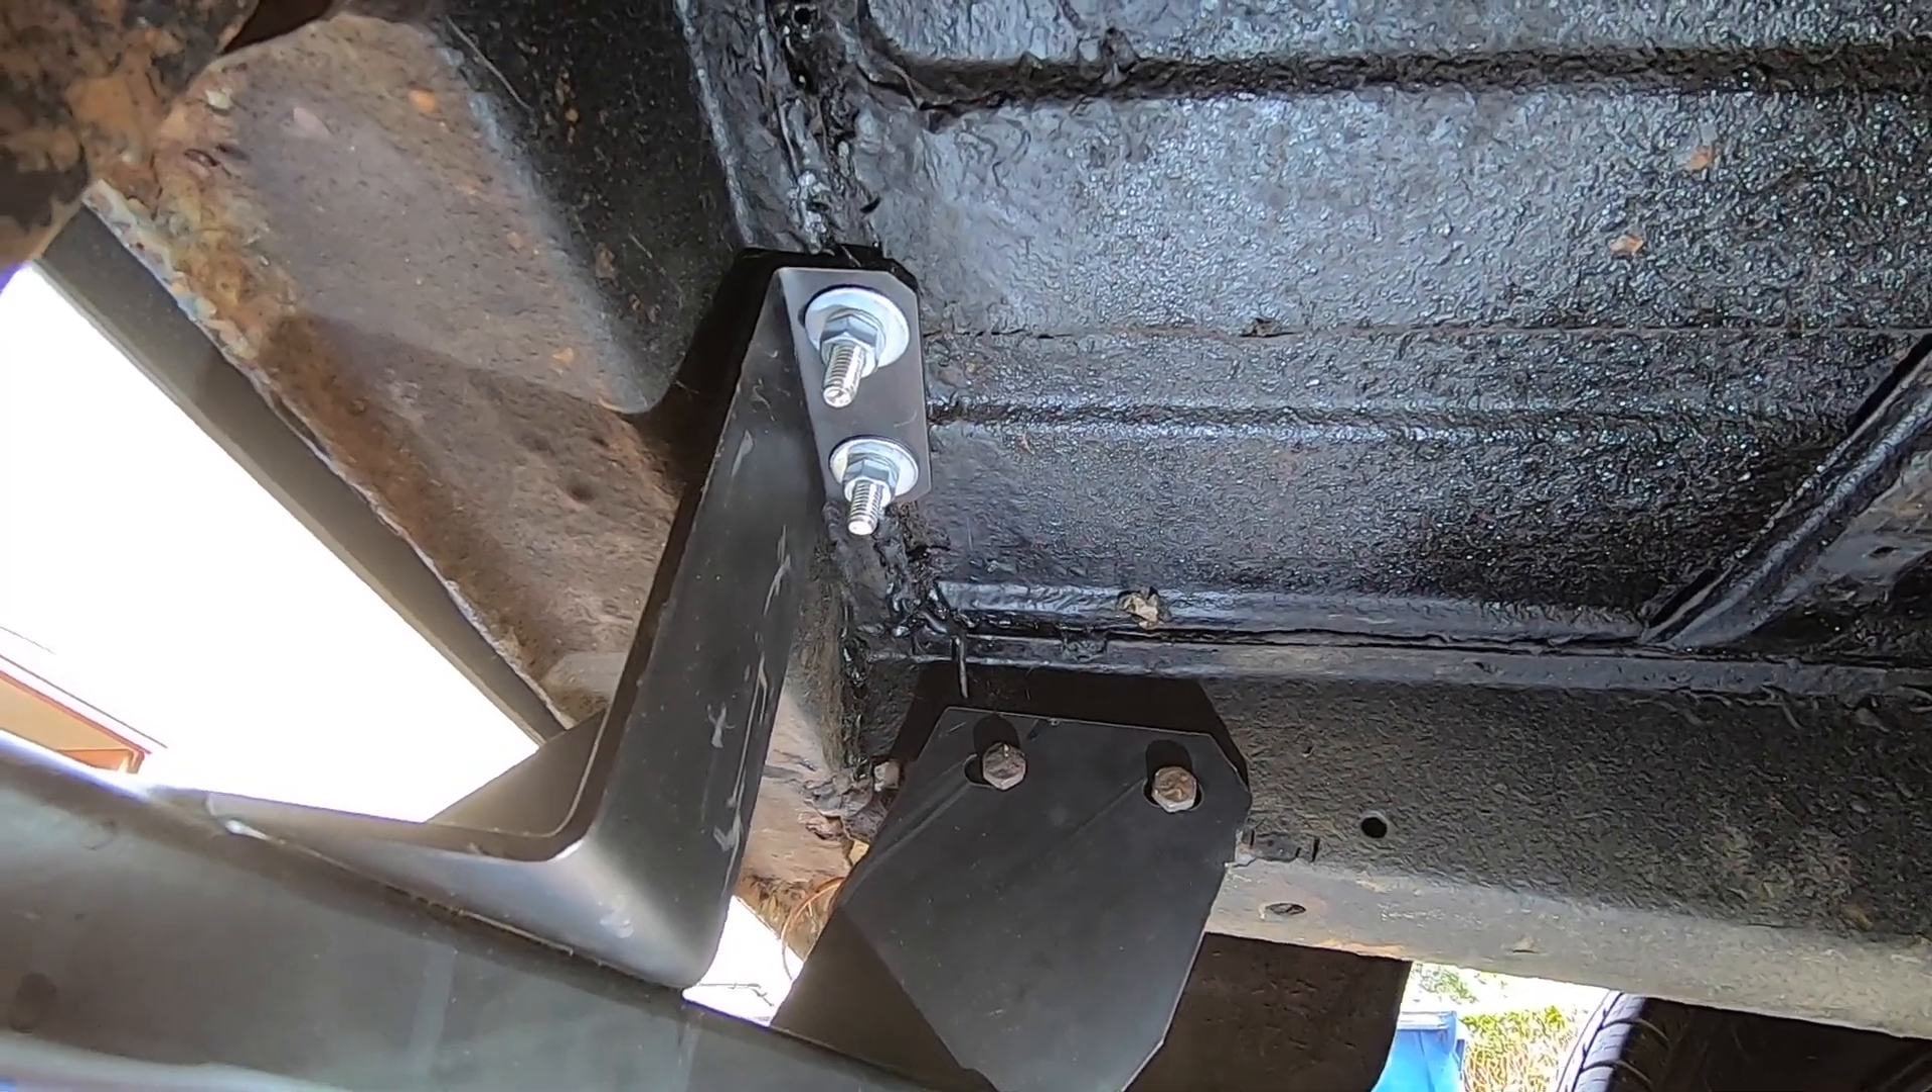Underneath the car you can see the two new silver bolts which go through the boot floor. They're quite close to the rear cross member but they do fit. They fit quite nicely, quite easy to drill and attach.